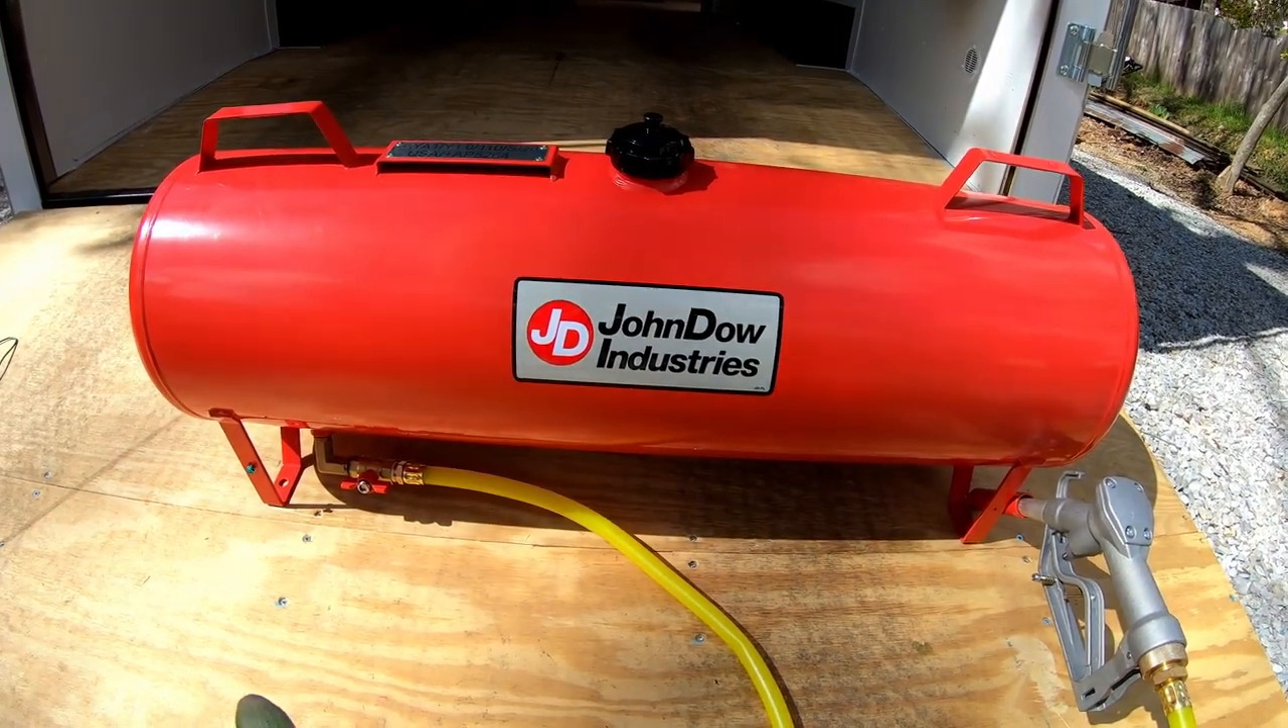So the ten foot hose is on there. The cap is on. I don't have the ground wire on.